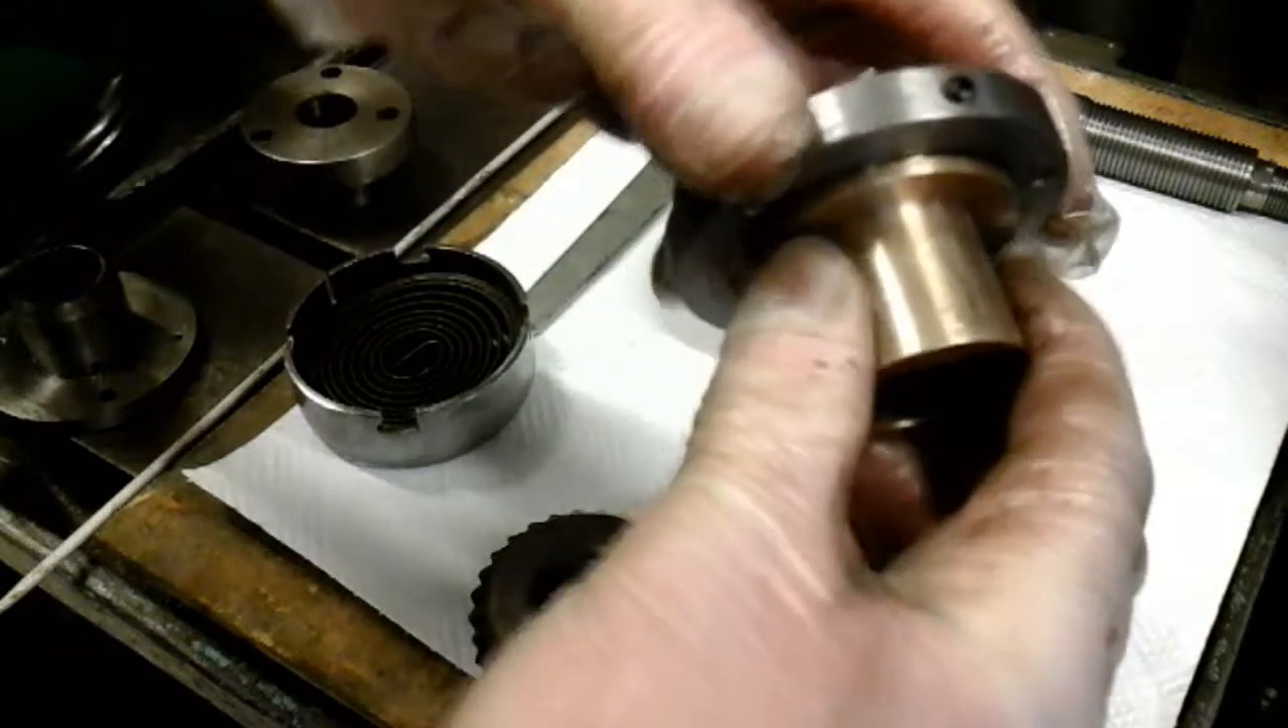I've made this steel flange that this bush fits into, and traps the bush, like that.